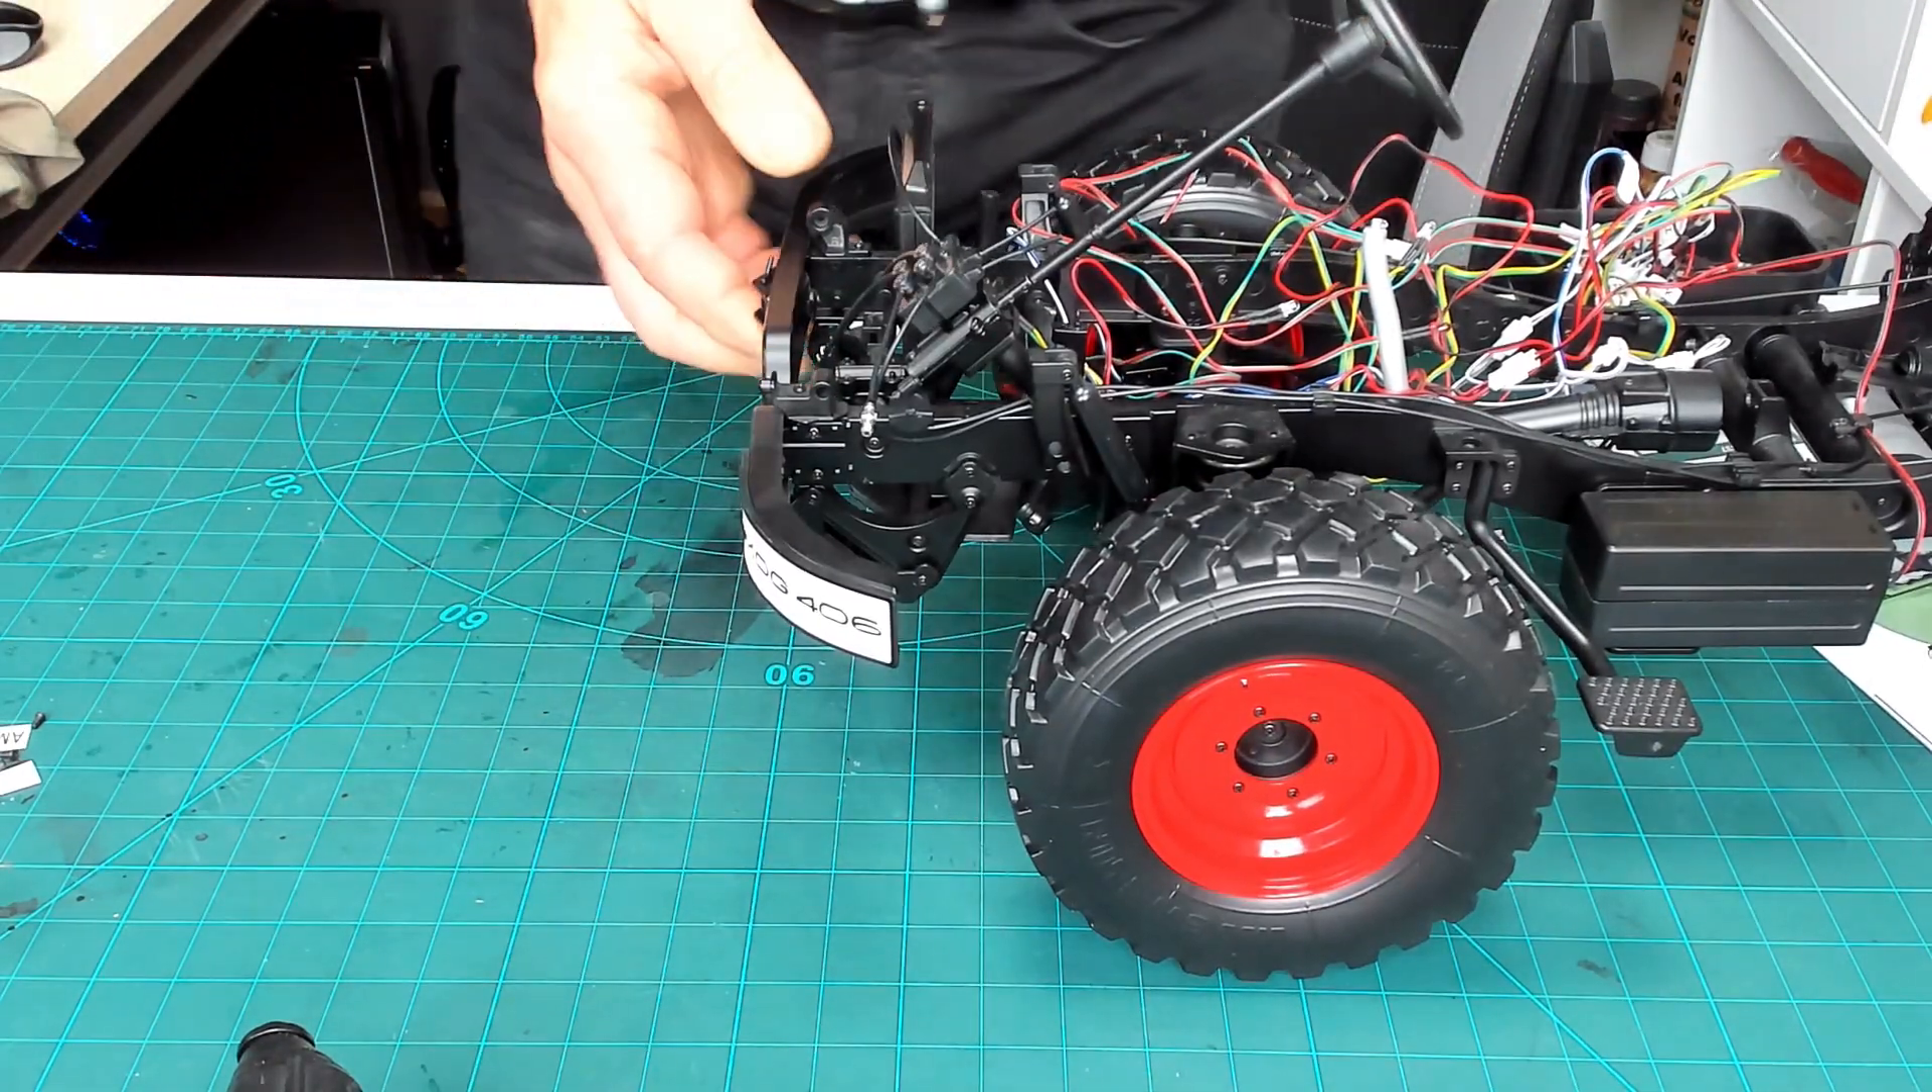So, damit haben wir die Stoßstange auch montiert.